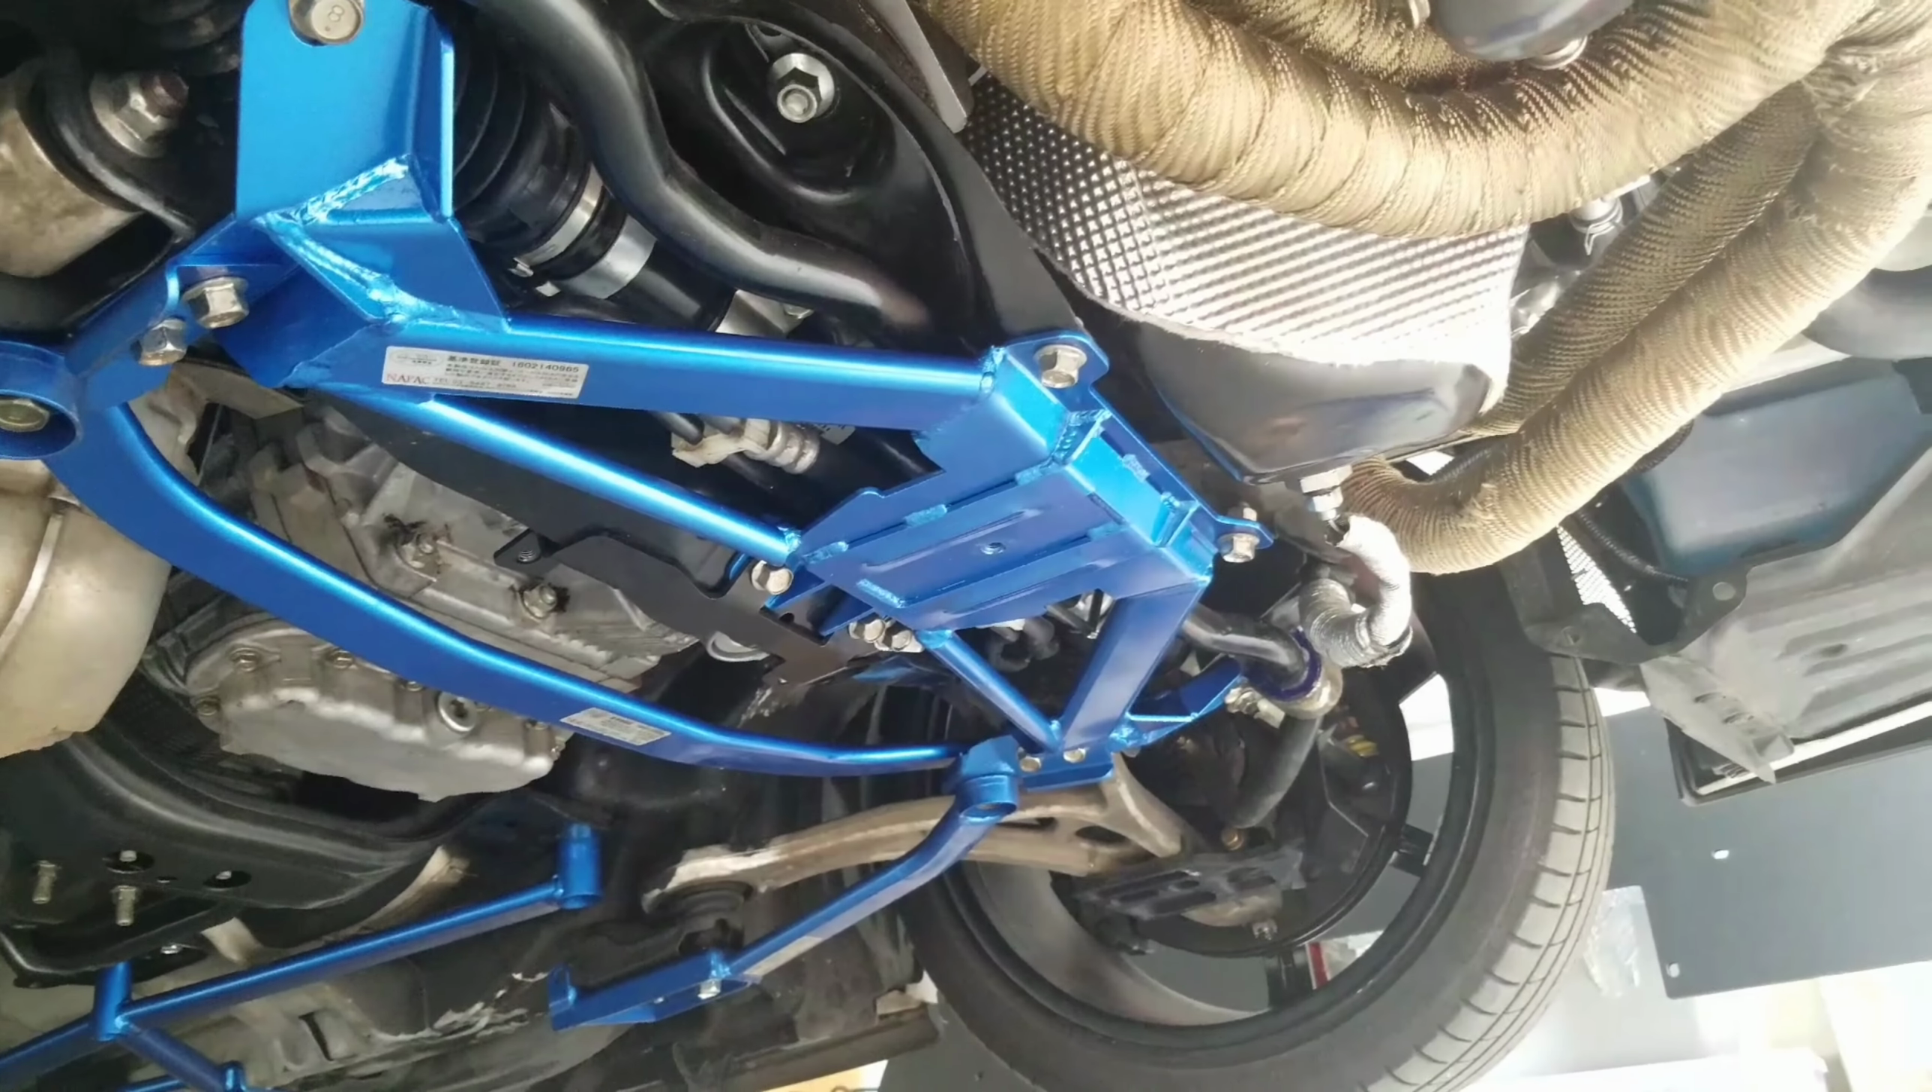The last piece I installed was this power brace up front under the front subframe.